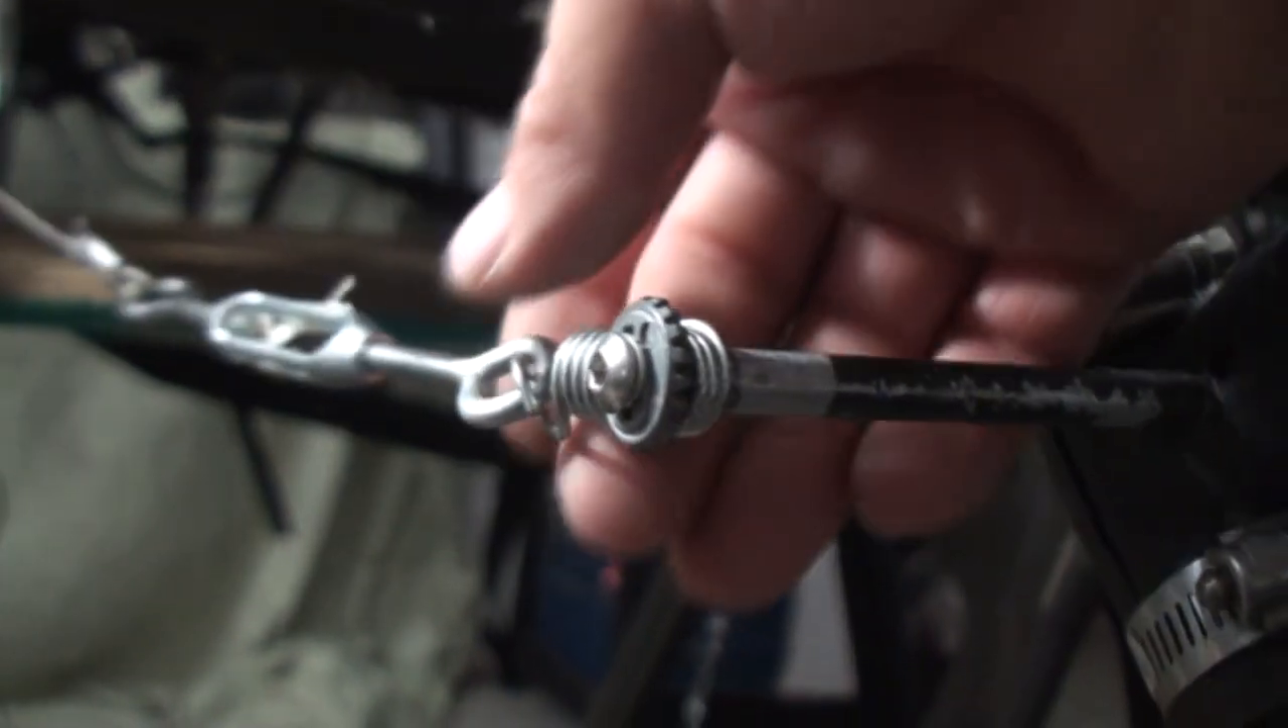I did add a spring here.